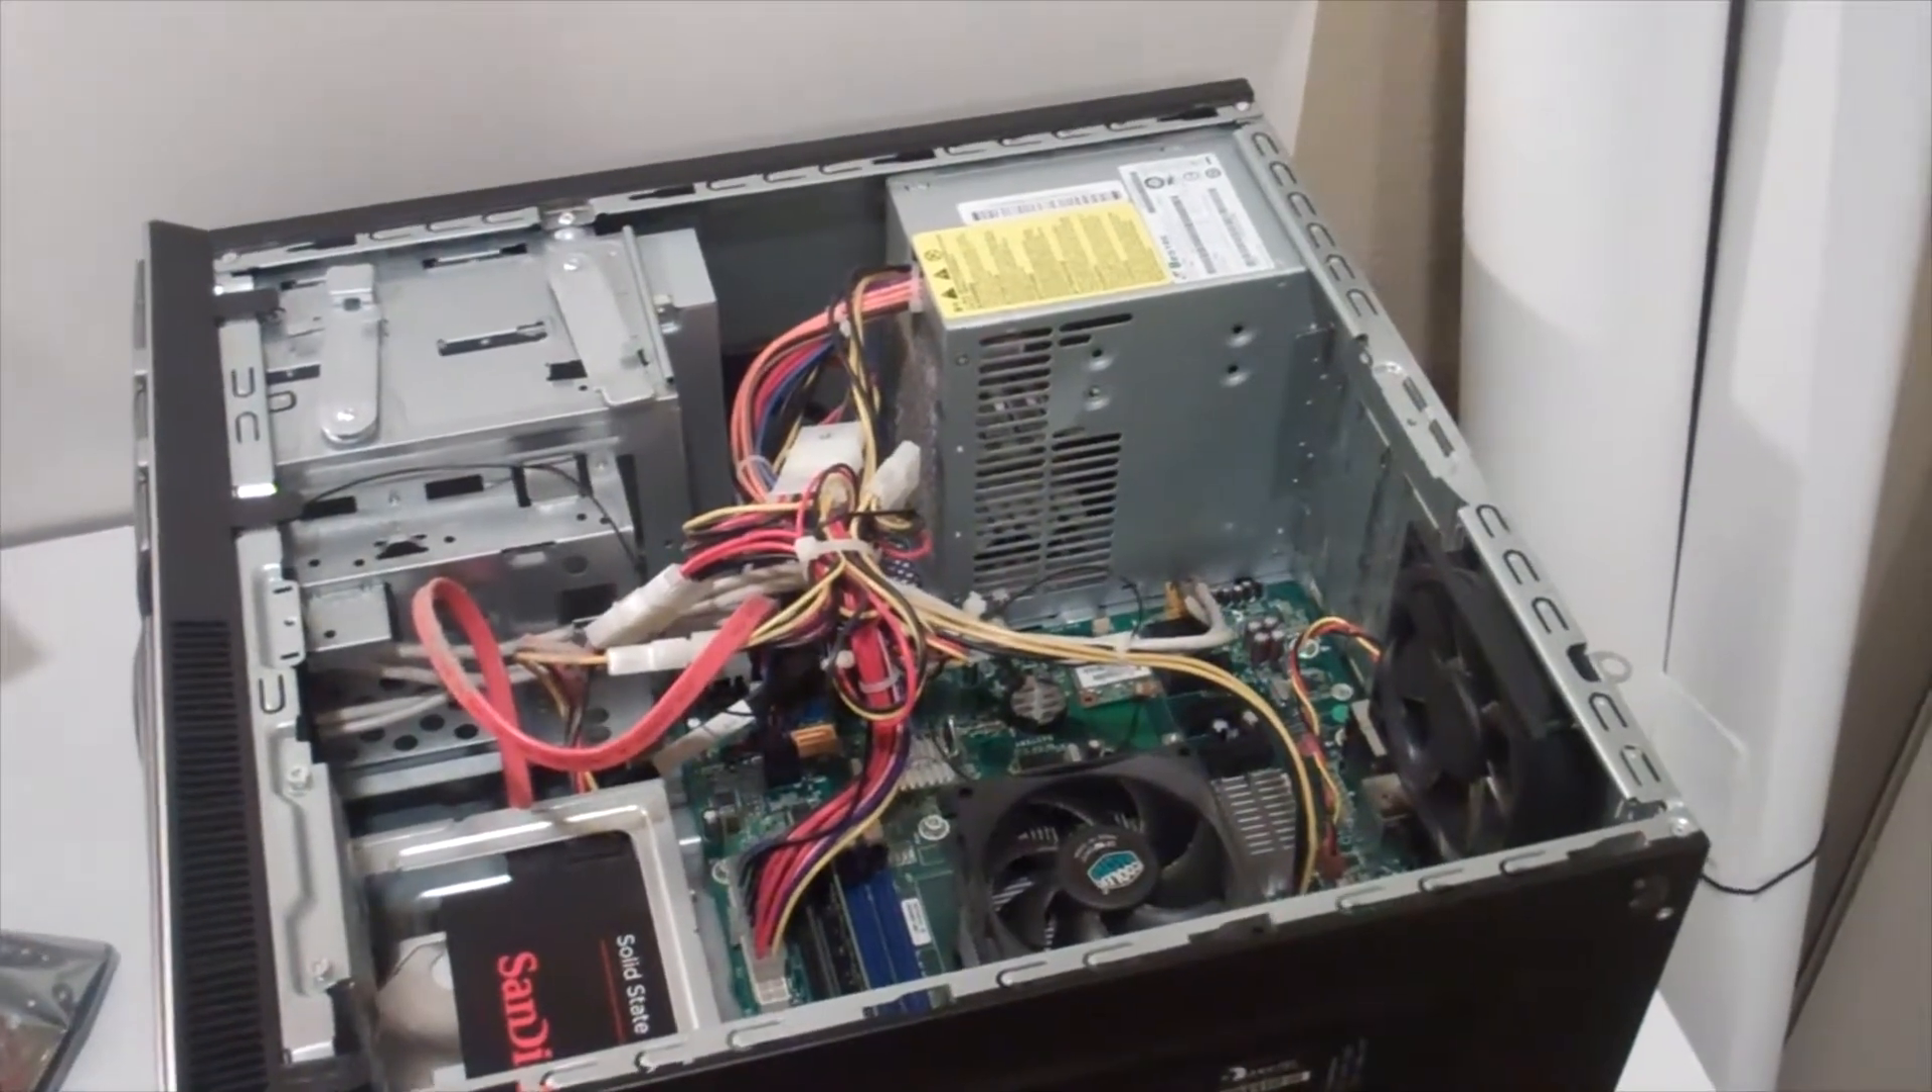All right everybody got the cover off and as you can see it's actually pretty clean in here.